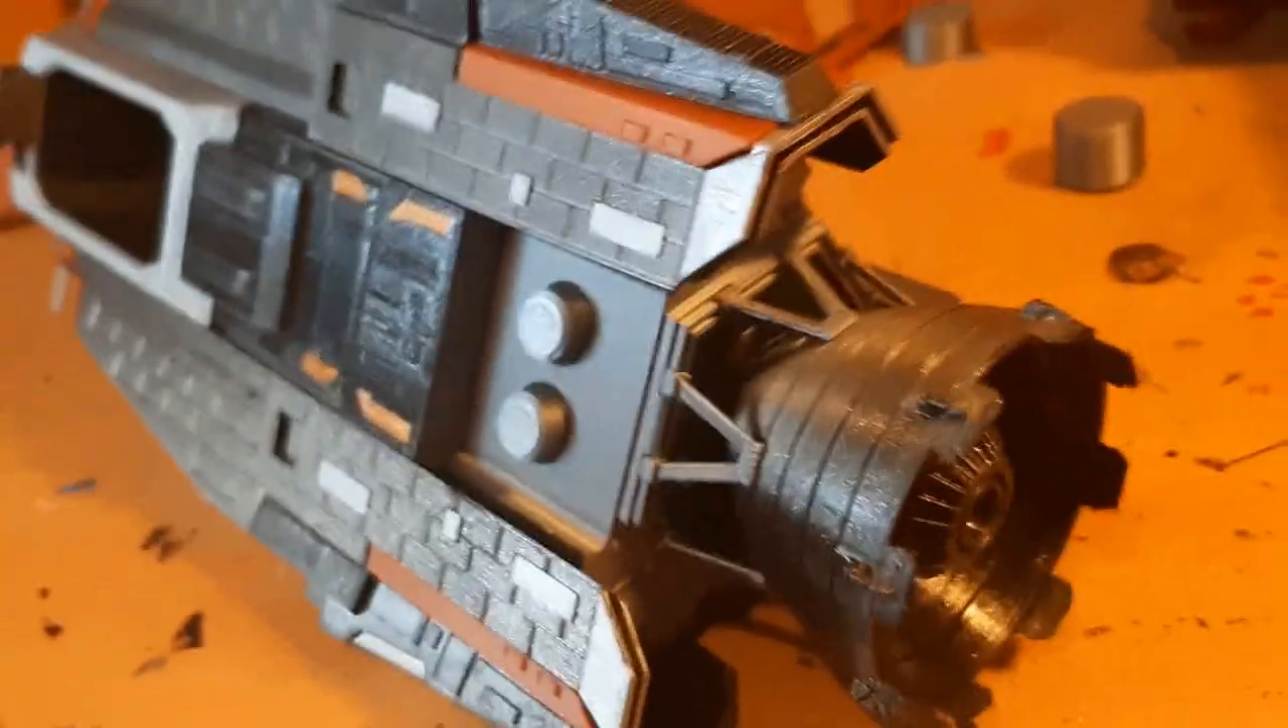So here the driving cone as well as the supports are already there.